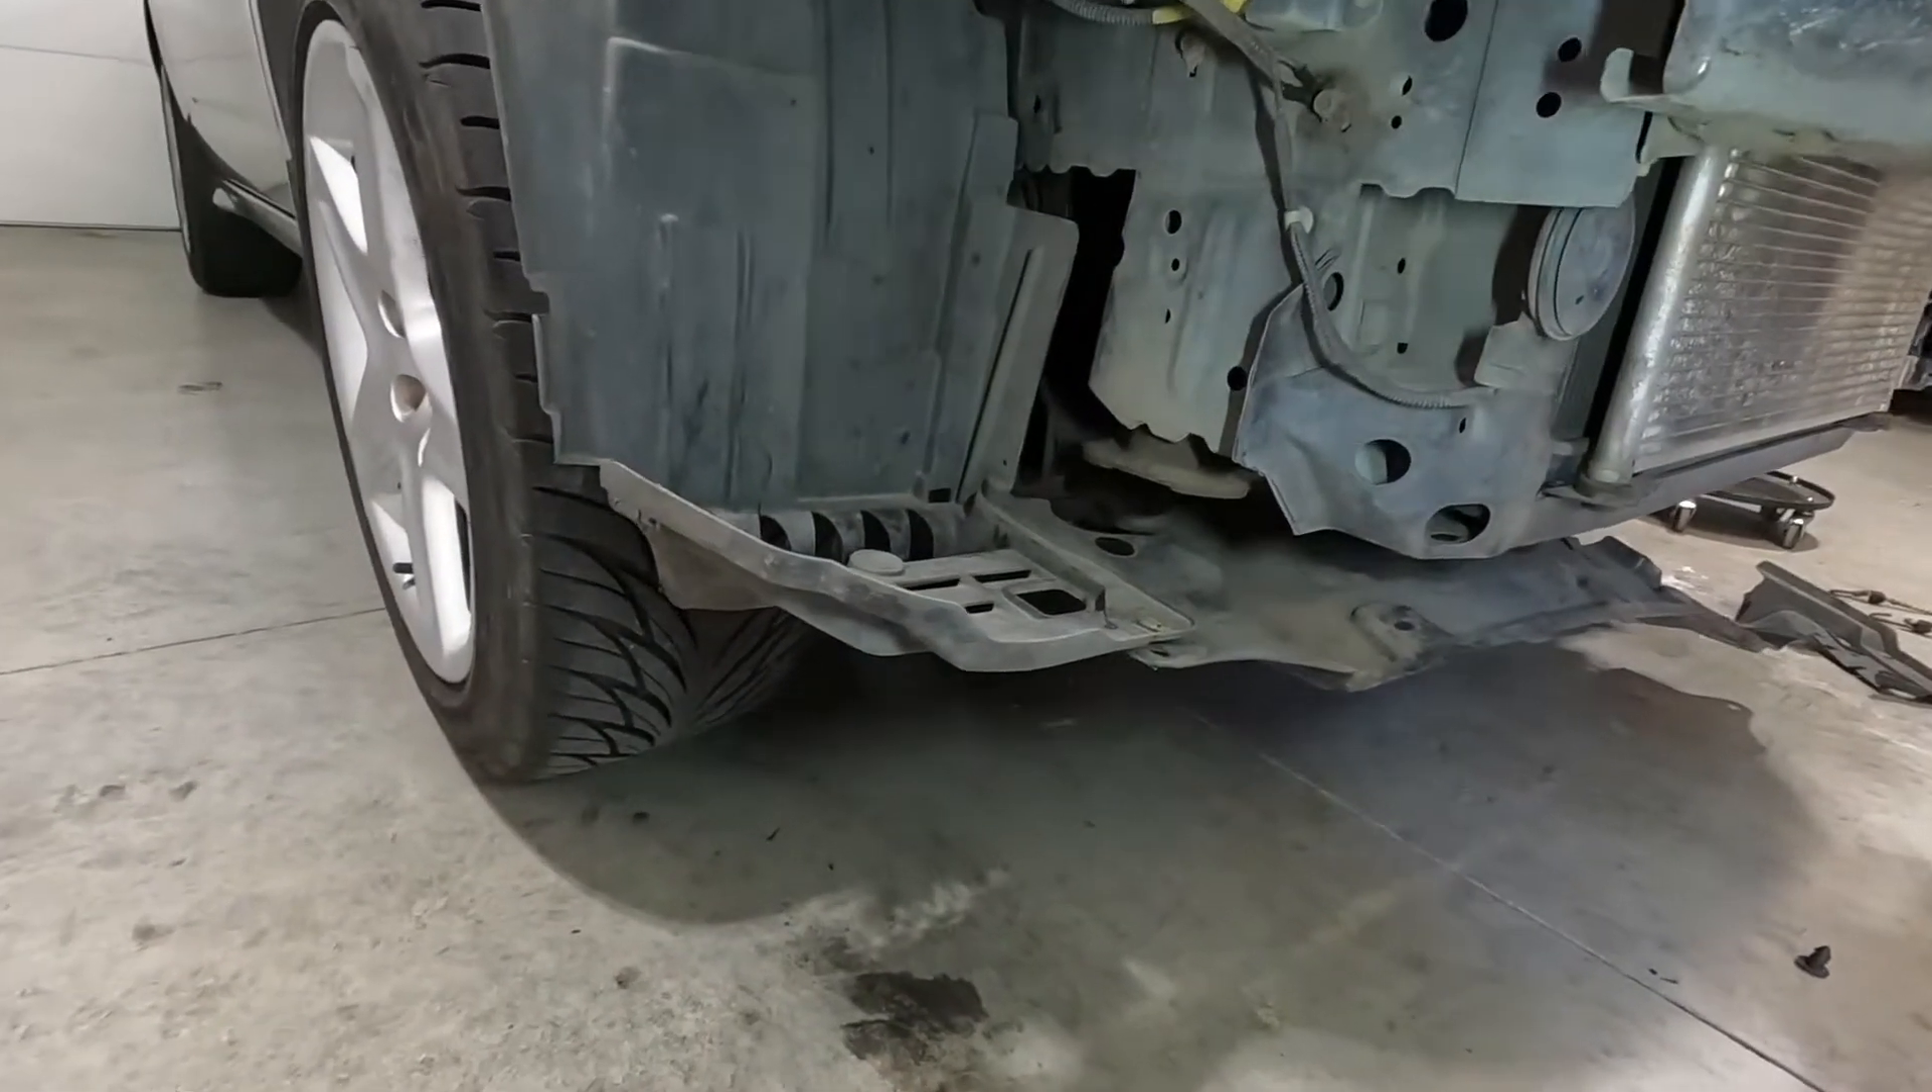So I got the front bumper off and the passenger side is looking pretty good.